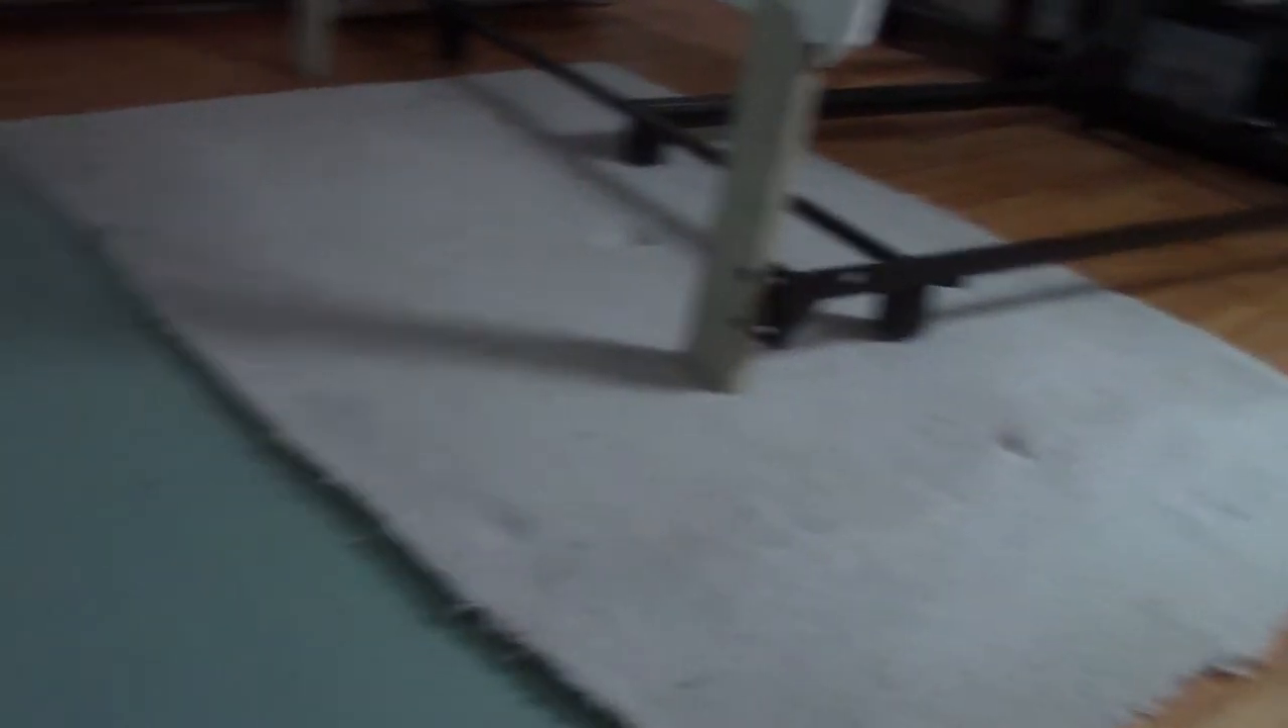The bed is still on the rug a little bit.